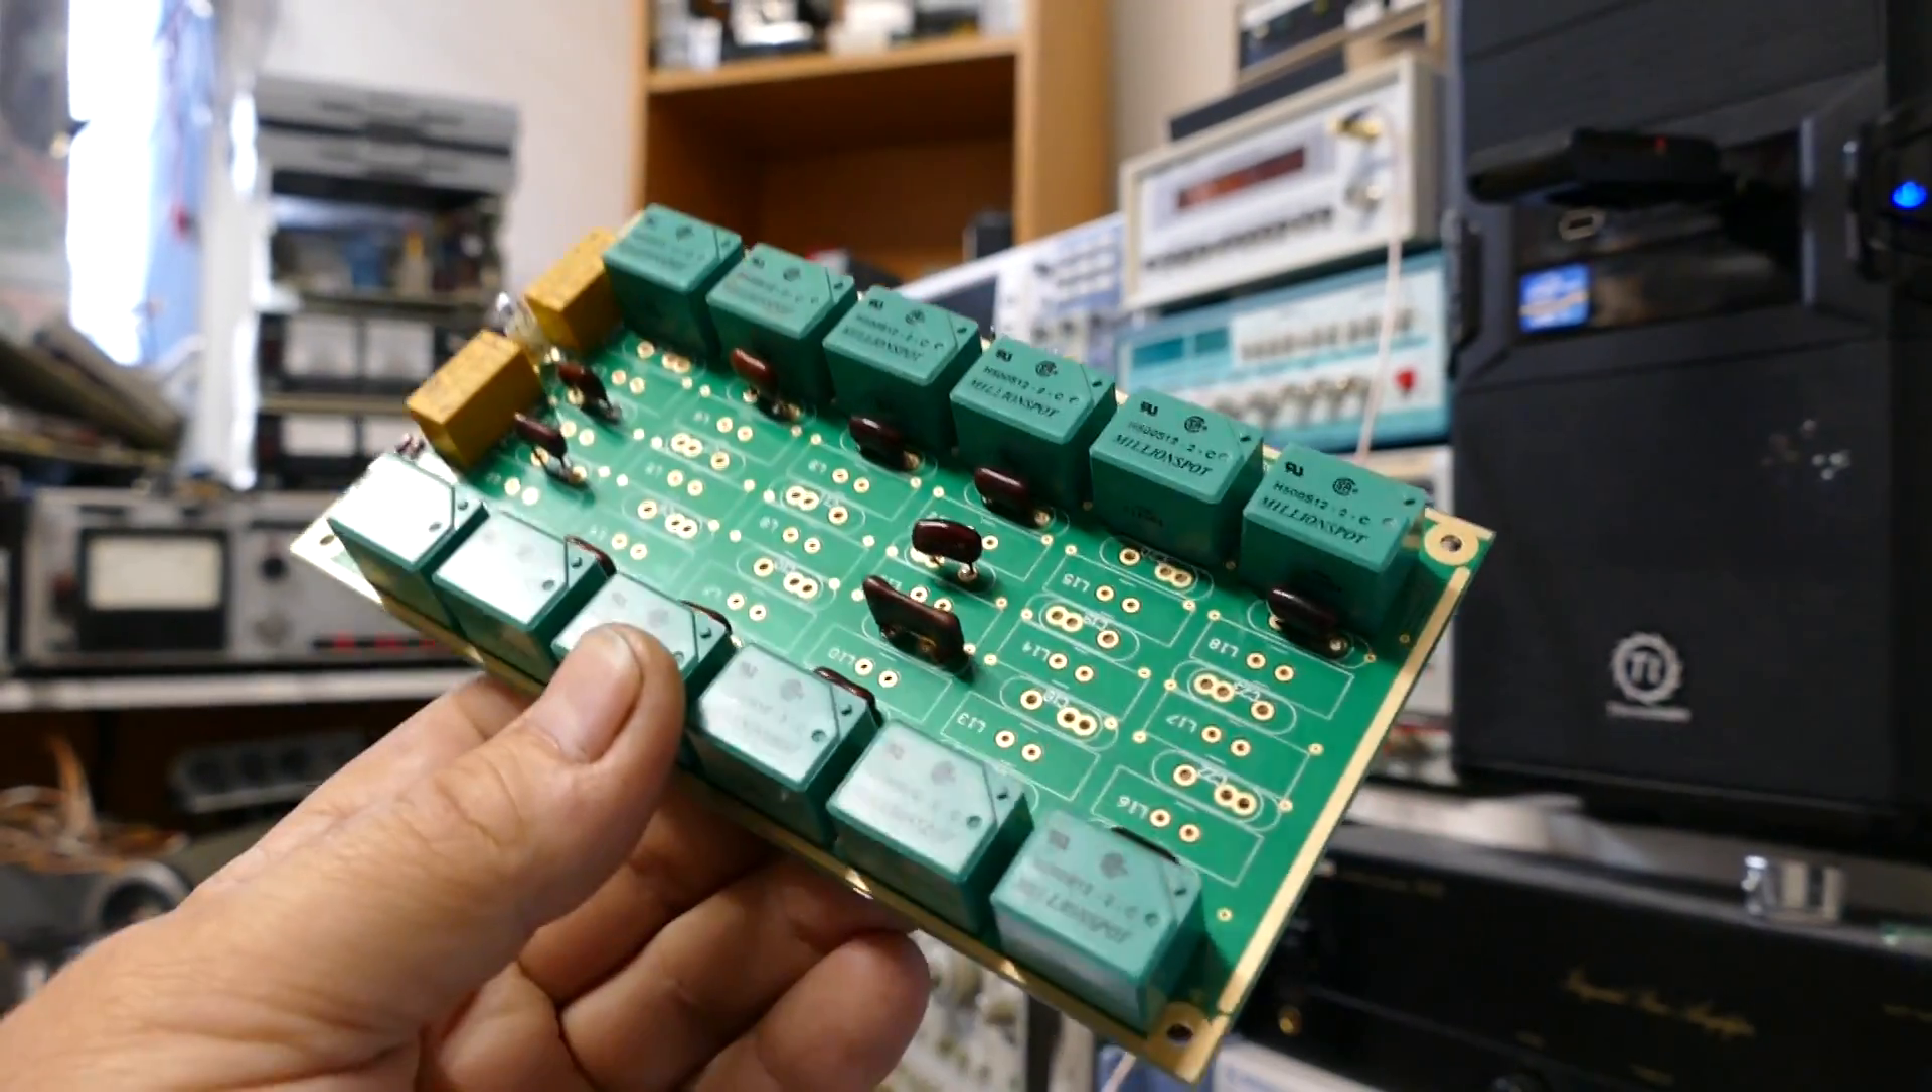The board is got all the relays on it and most of the silver mica capacitors. But it's still missing all the all the inductors.